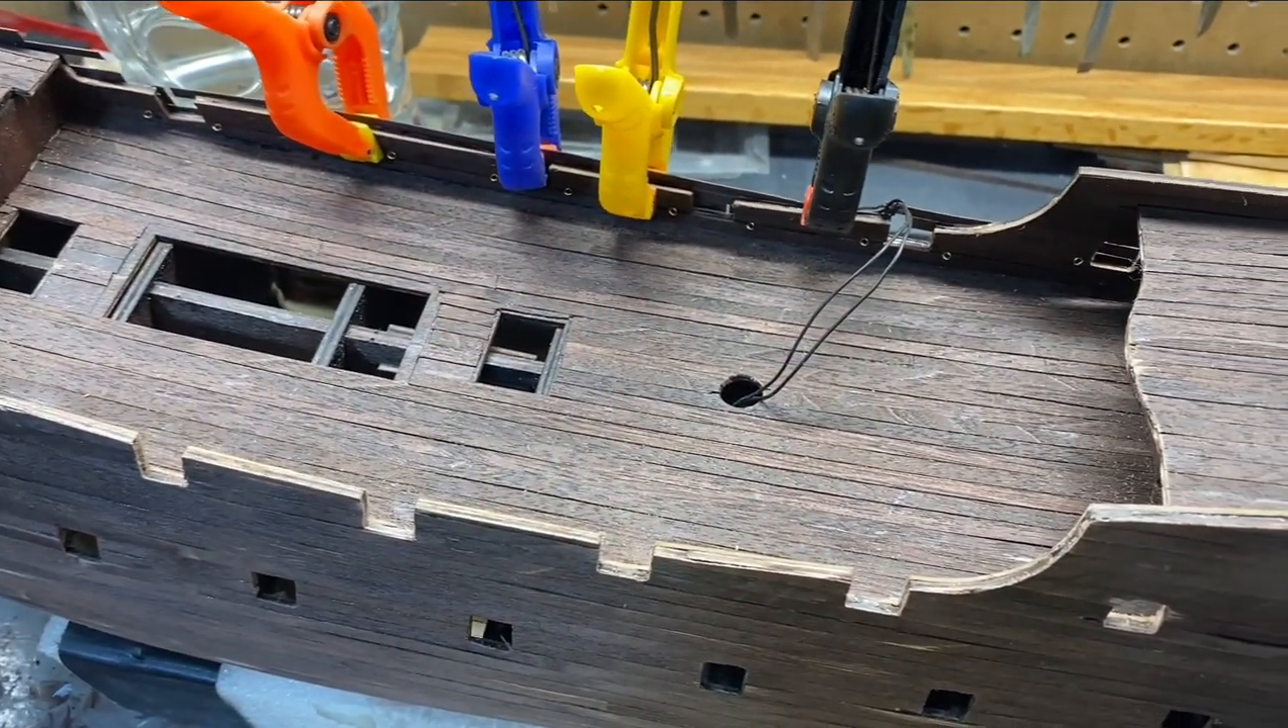You can see I have the deck in place.